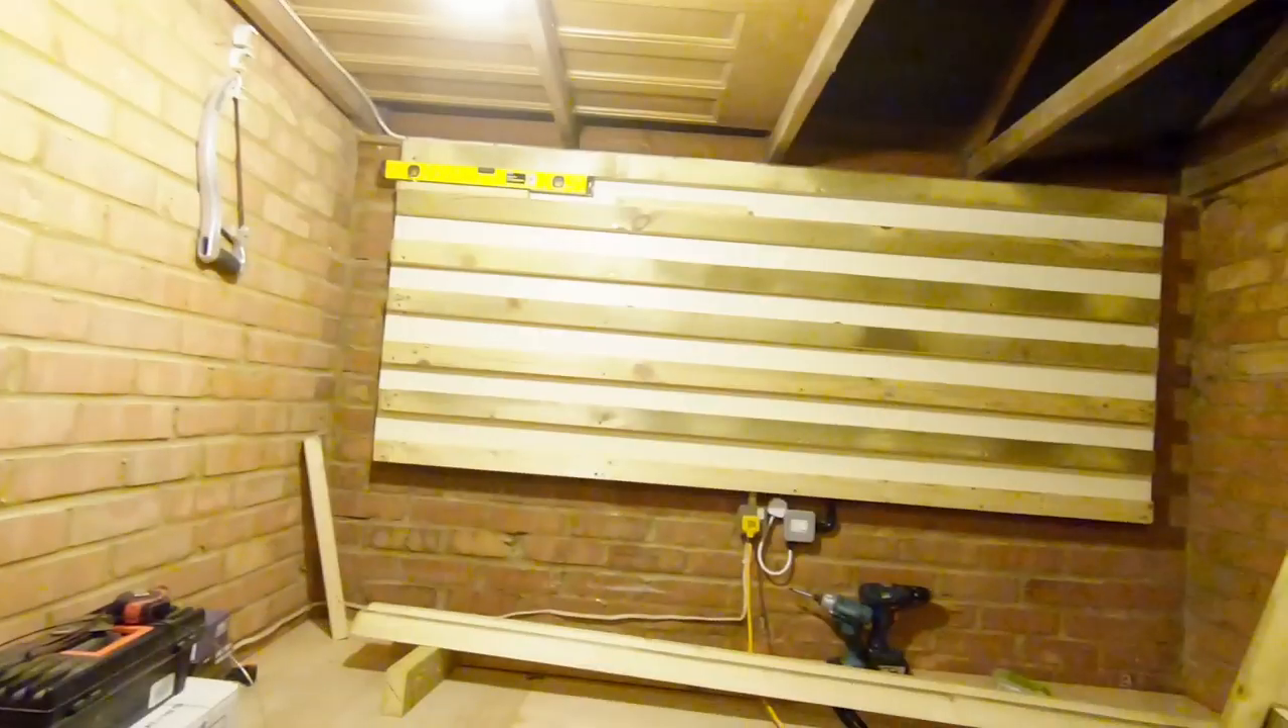And with that all the cleats are now in place.